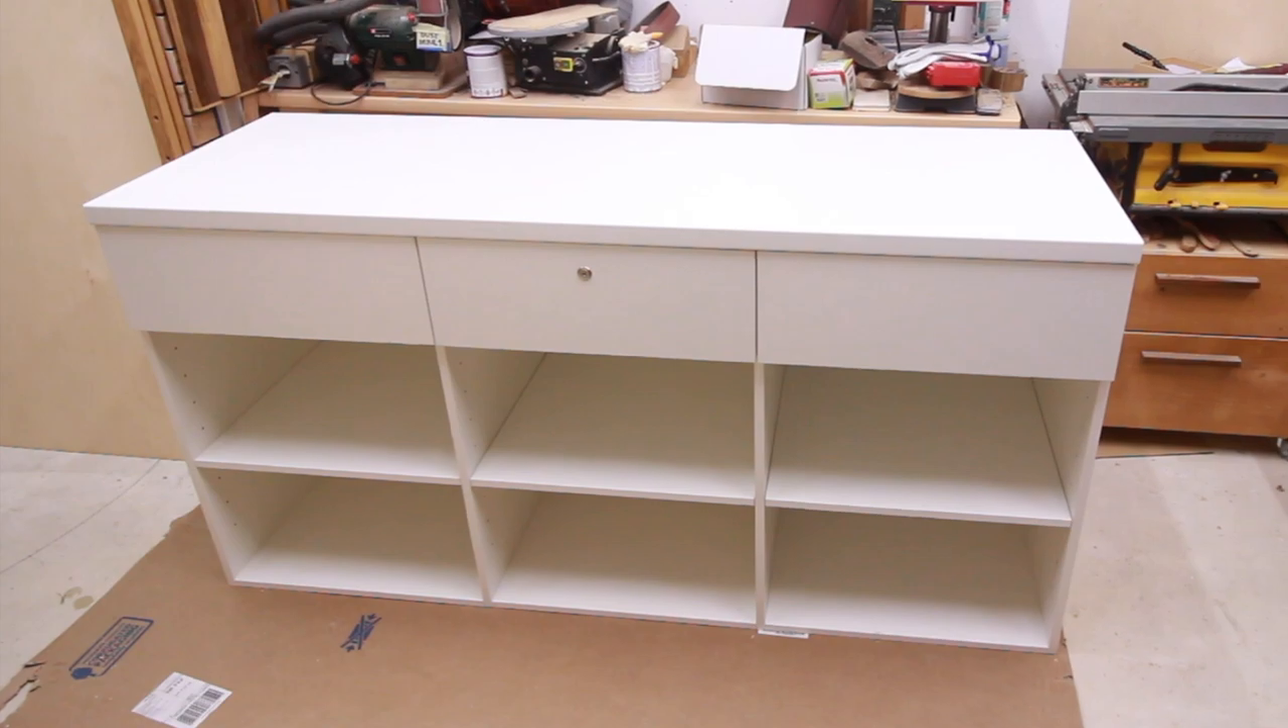There I put the shelves in place everything fits fantastically just reference from the bottom and it came out perfect.